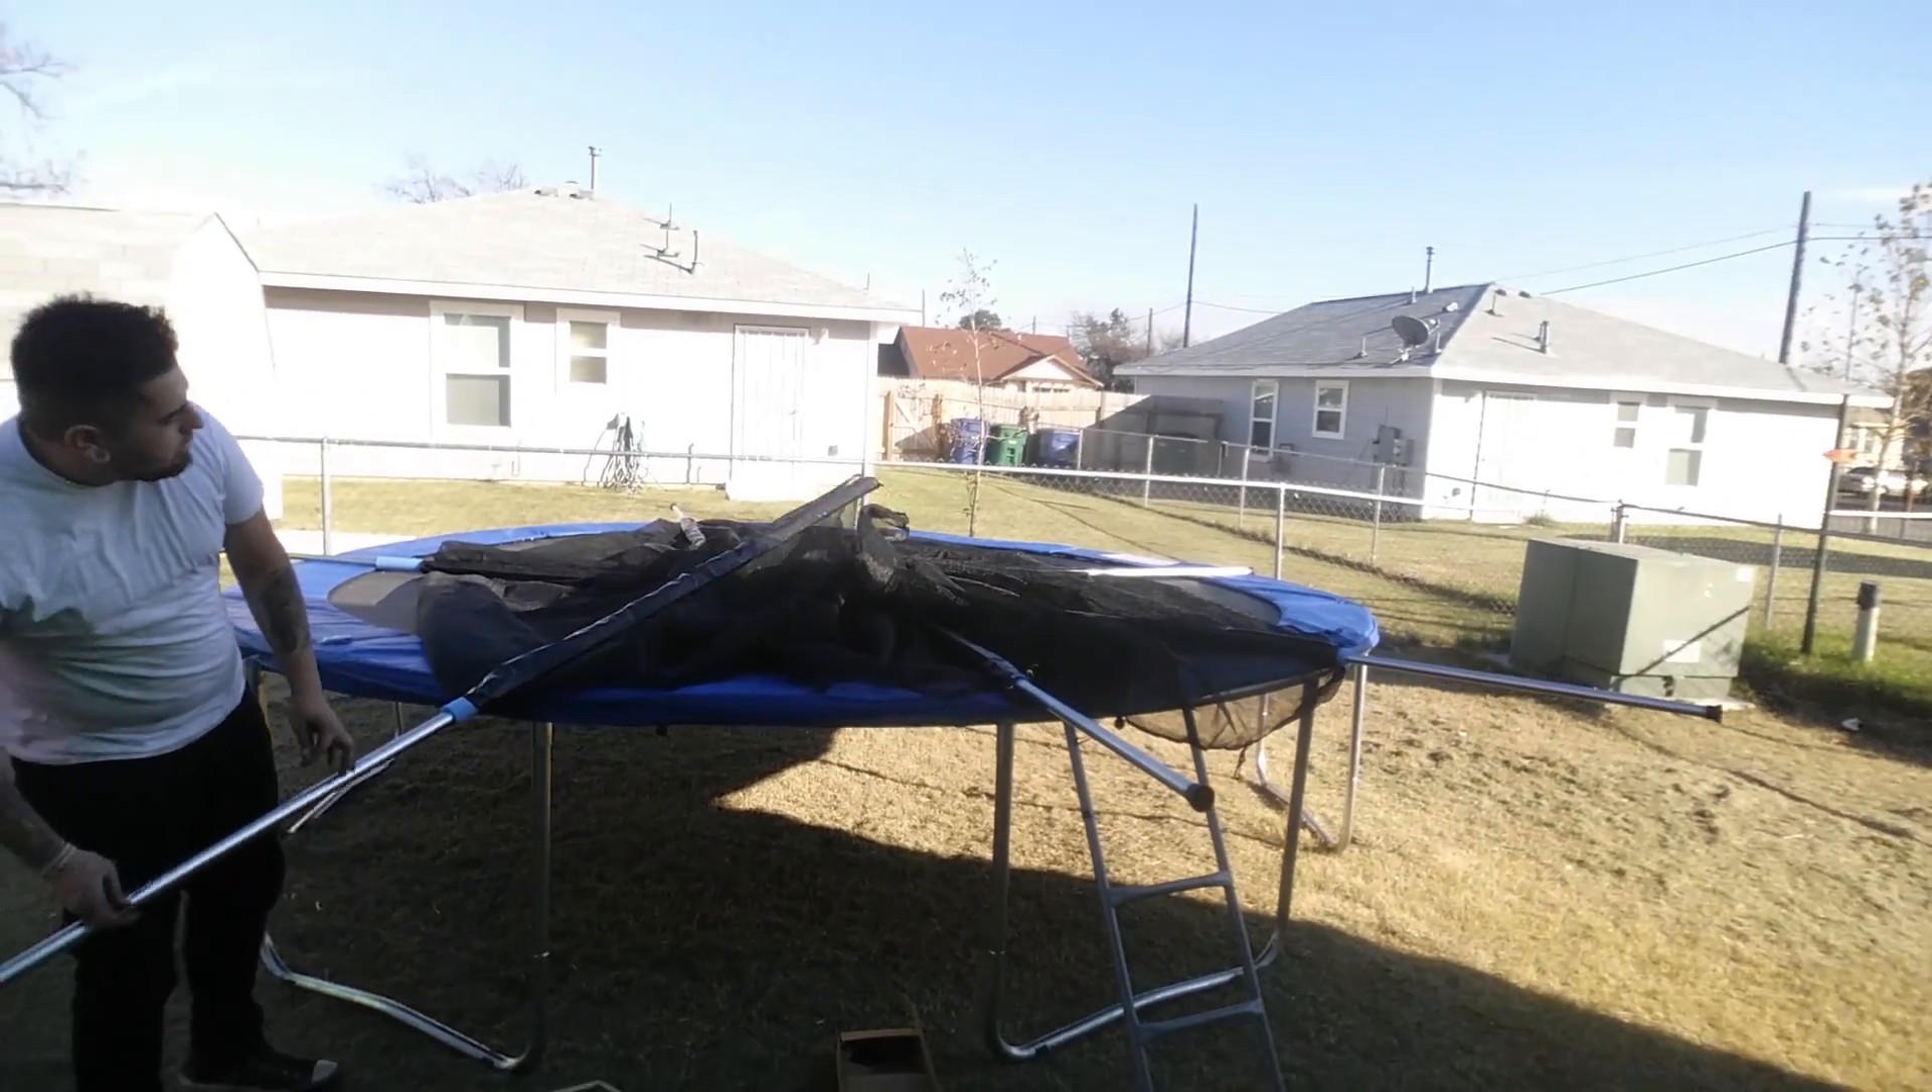Officially the first part of the net is going up.